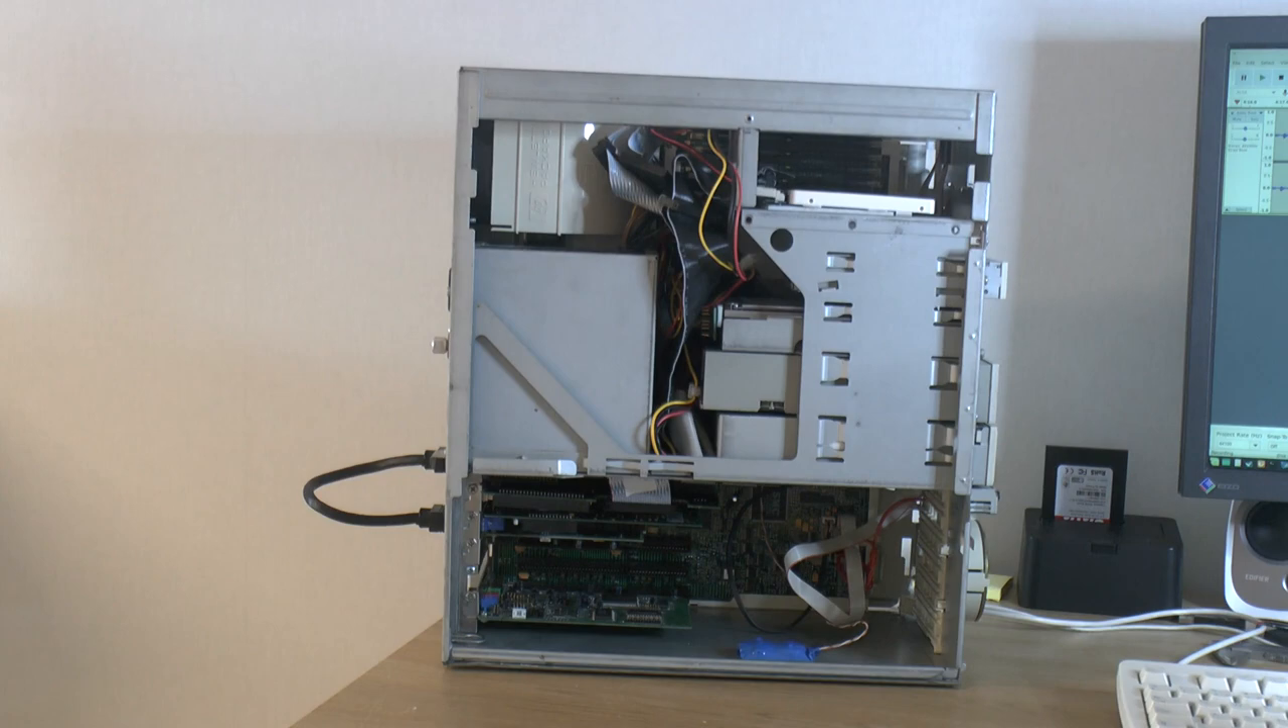So all we have to do now is actually put on the cover and boot it up.